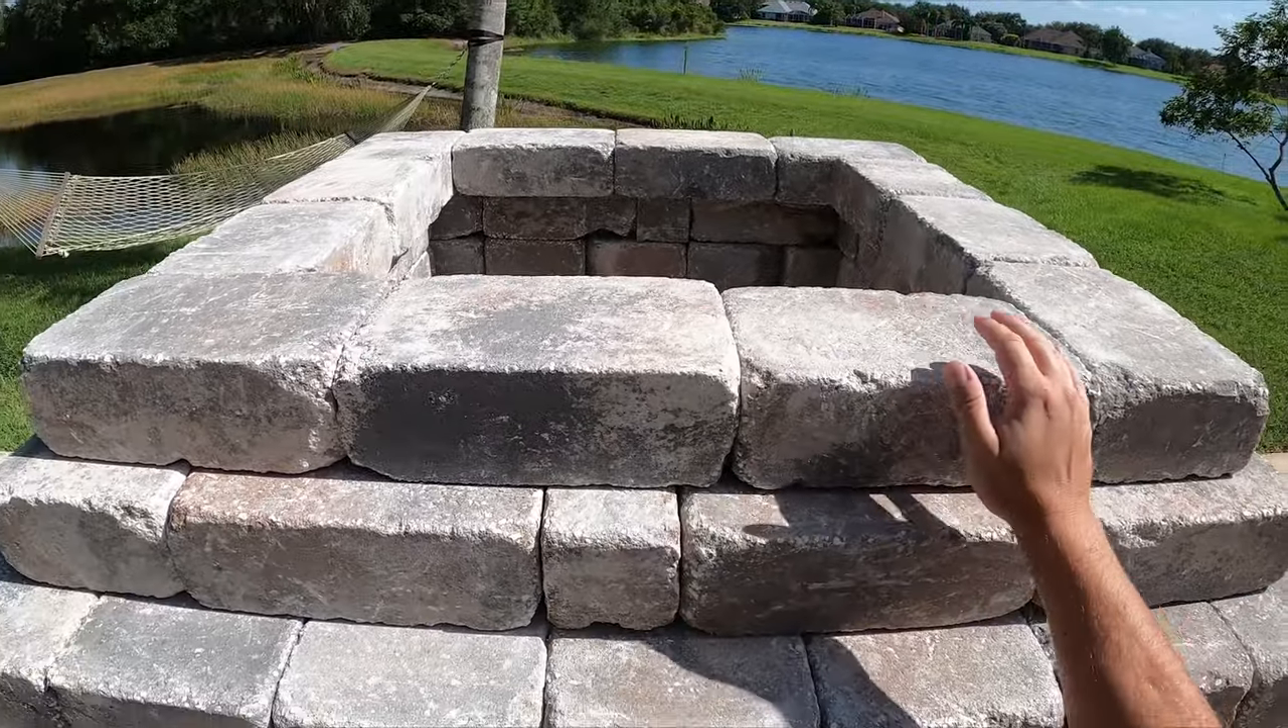All right this layer is officially in and it's glued adhered to.